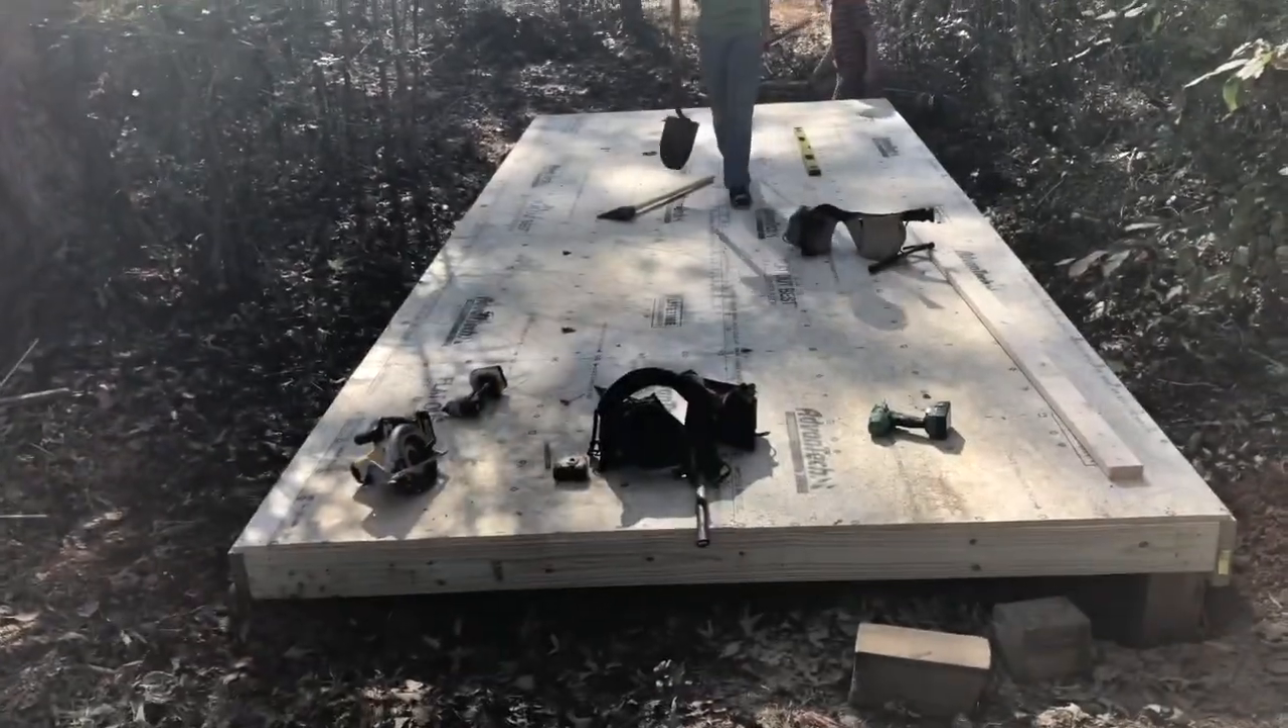Well, this is how much we got done by lunch. So we got the floor down.